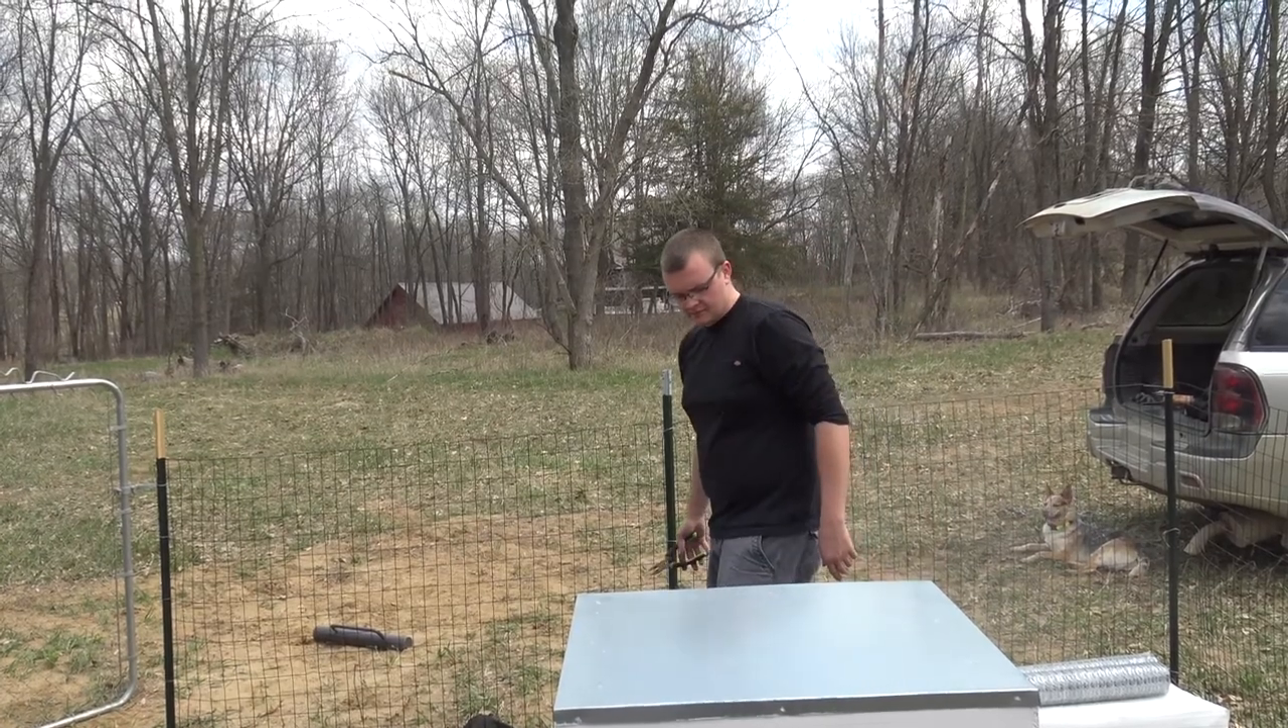We got our fence up.